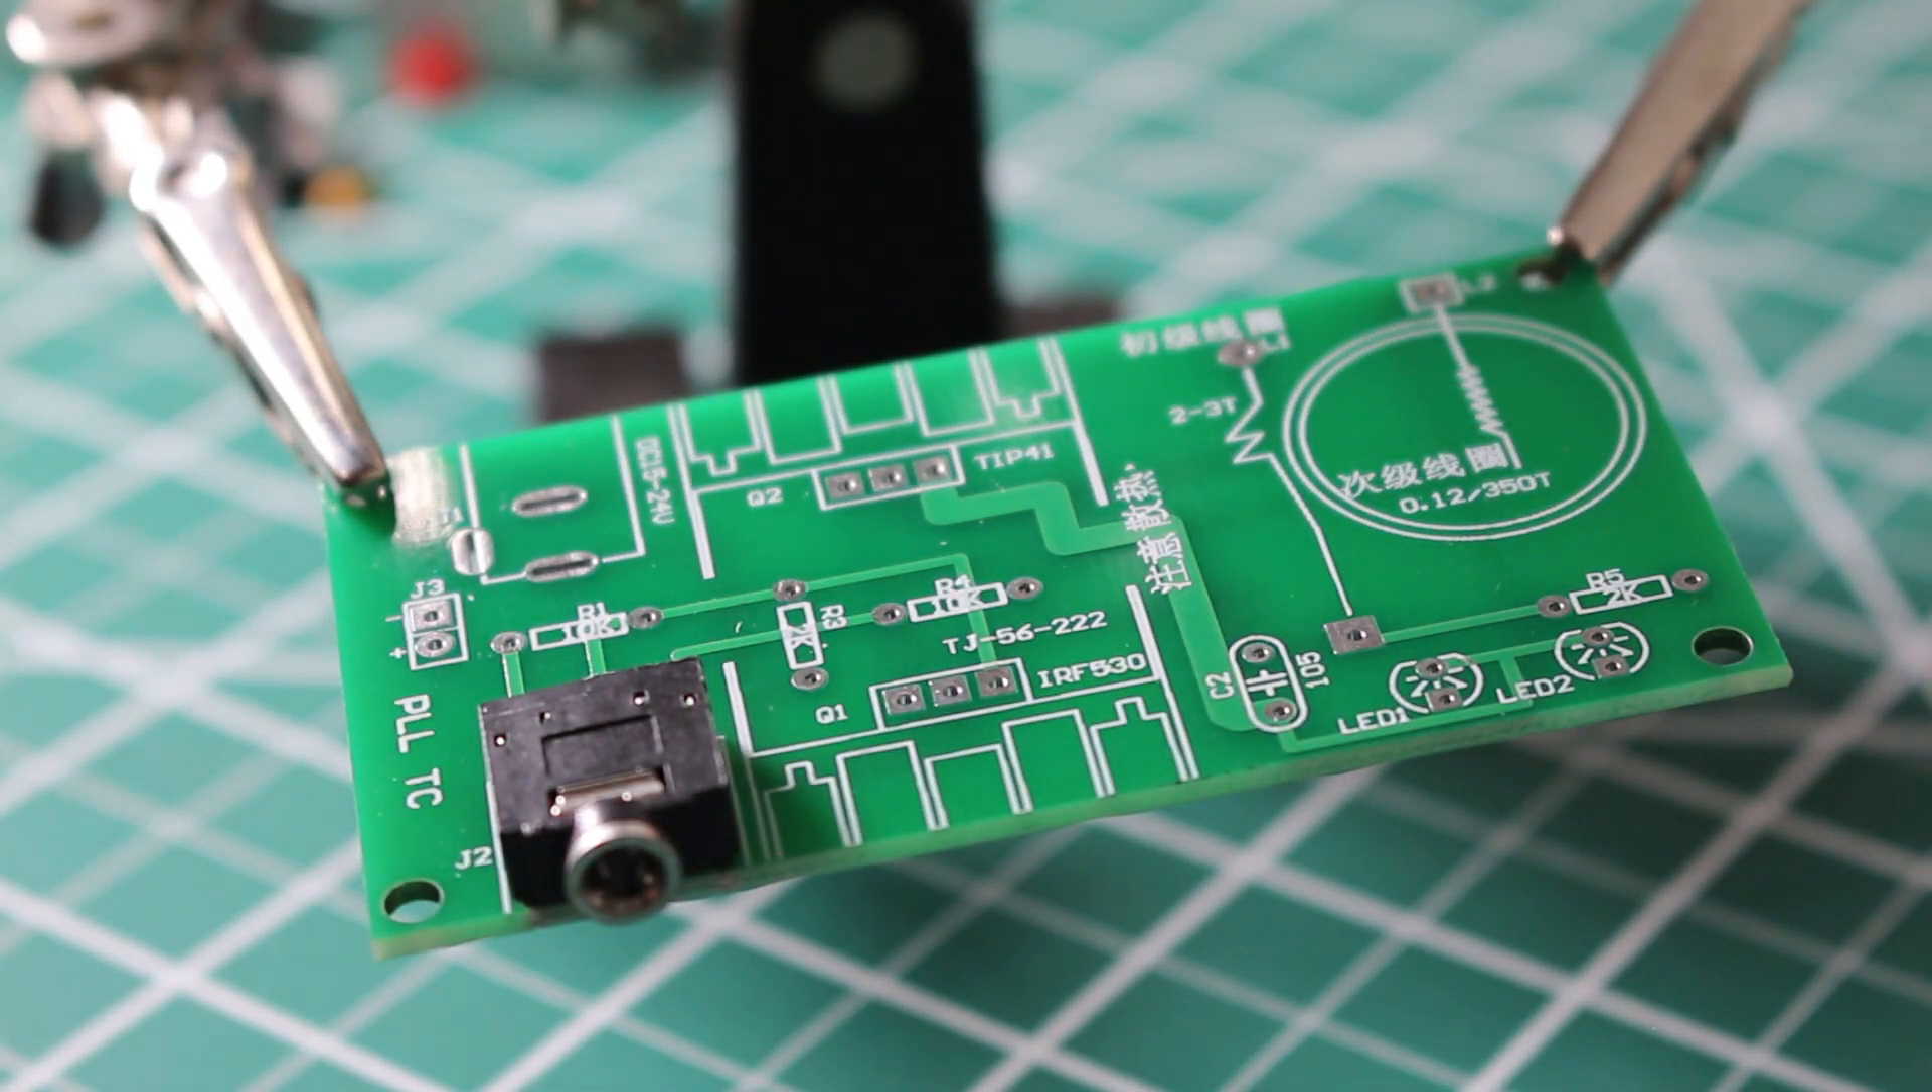I'm going to start with the audio socket and just simply slide it right in. Fits right into place and we know that is exactly where it goes.